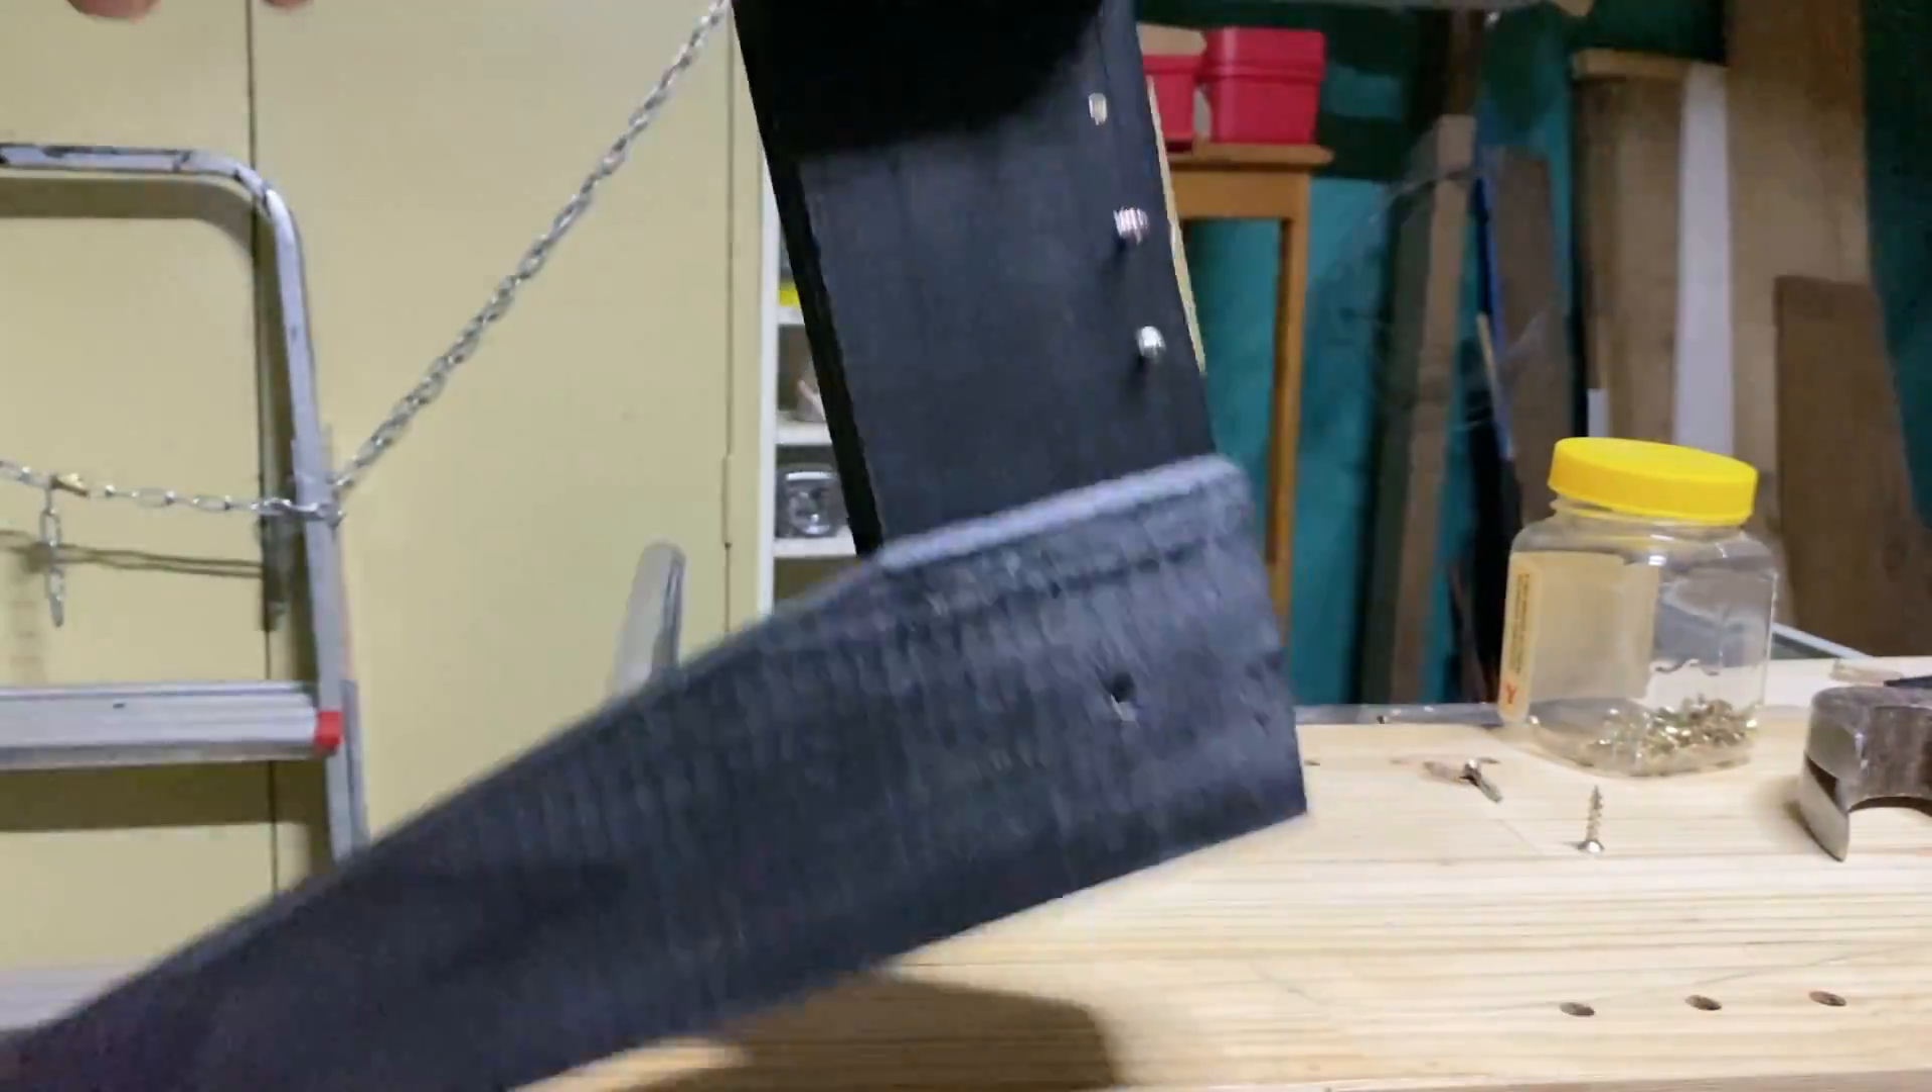After screwing the first hinge in i realized that i used screws that were way too long so they dug through the other side of the leg.